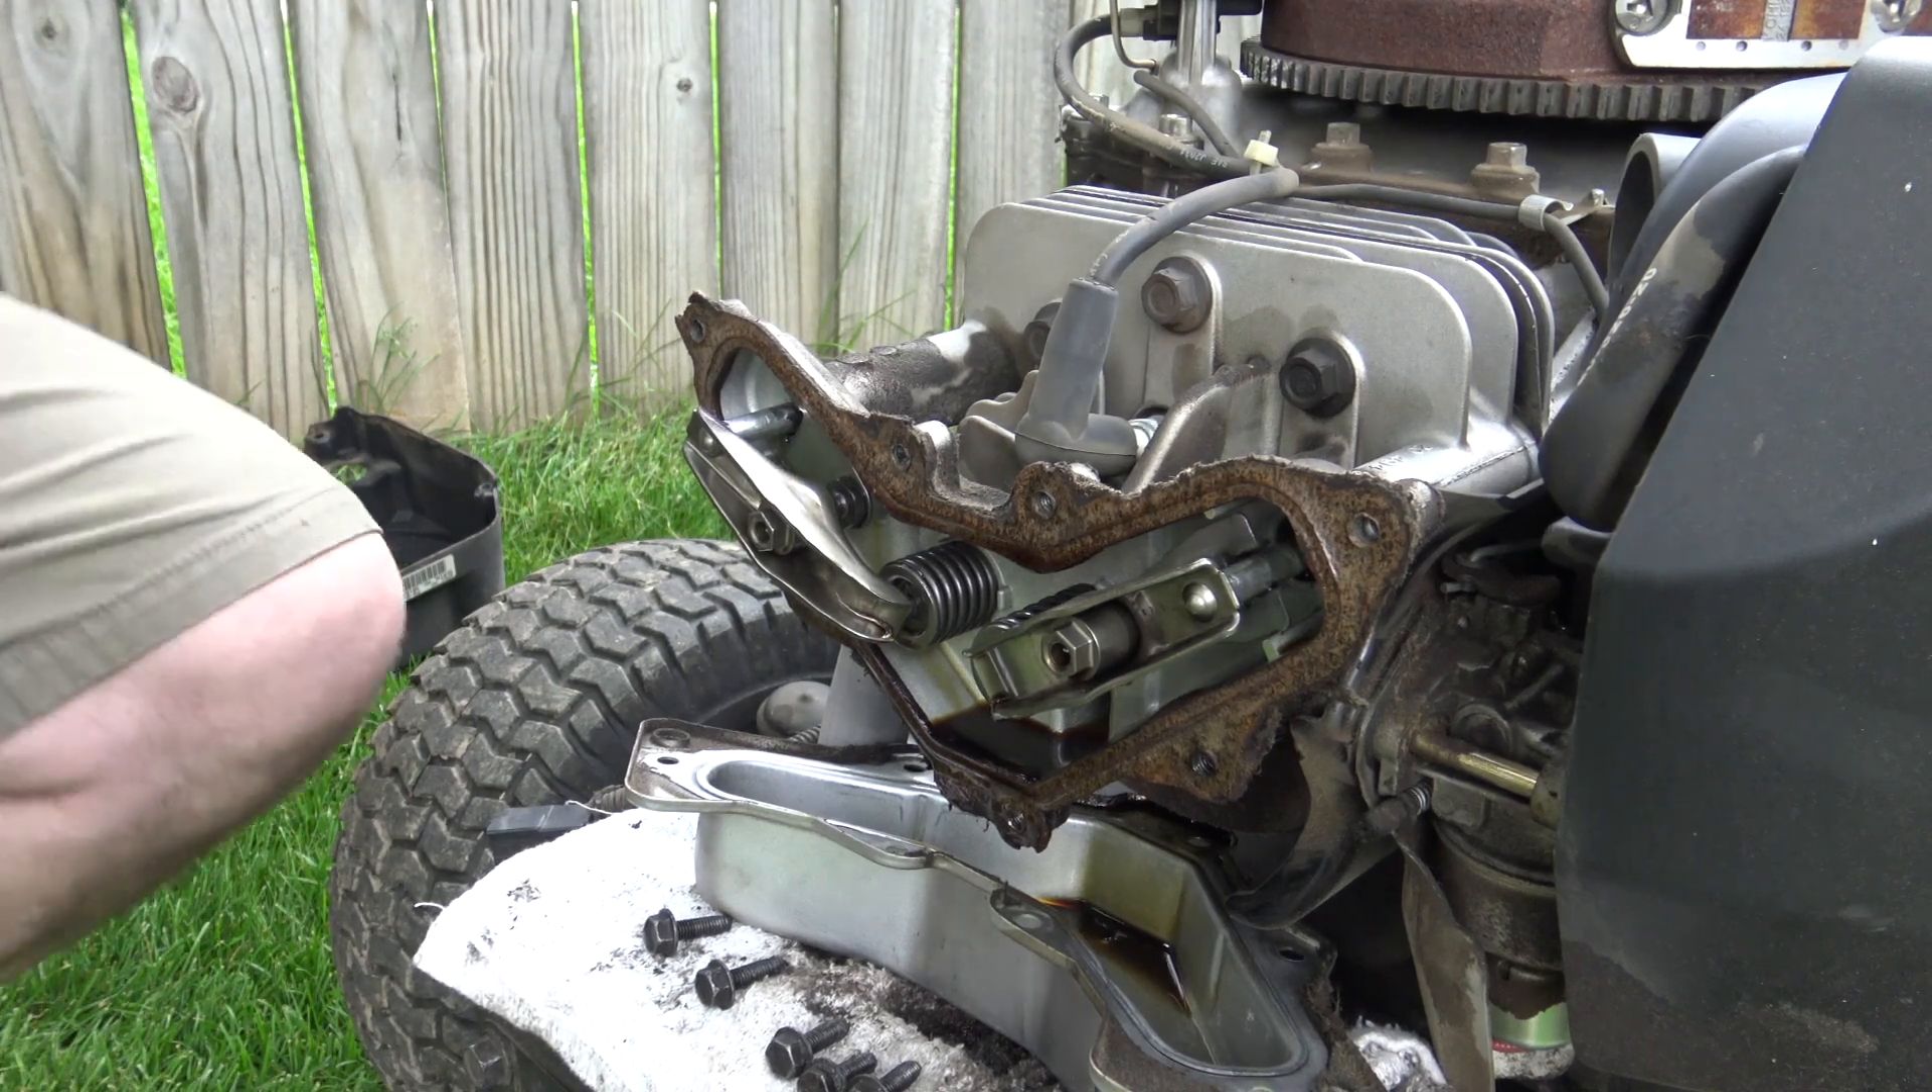And now we can see the old gasket We need to remove.